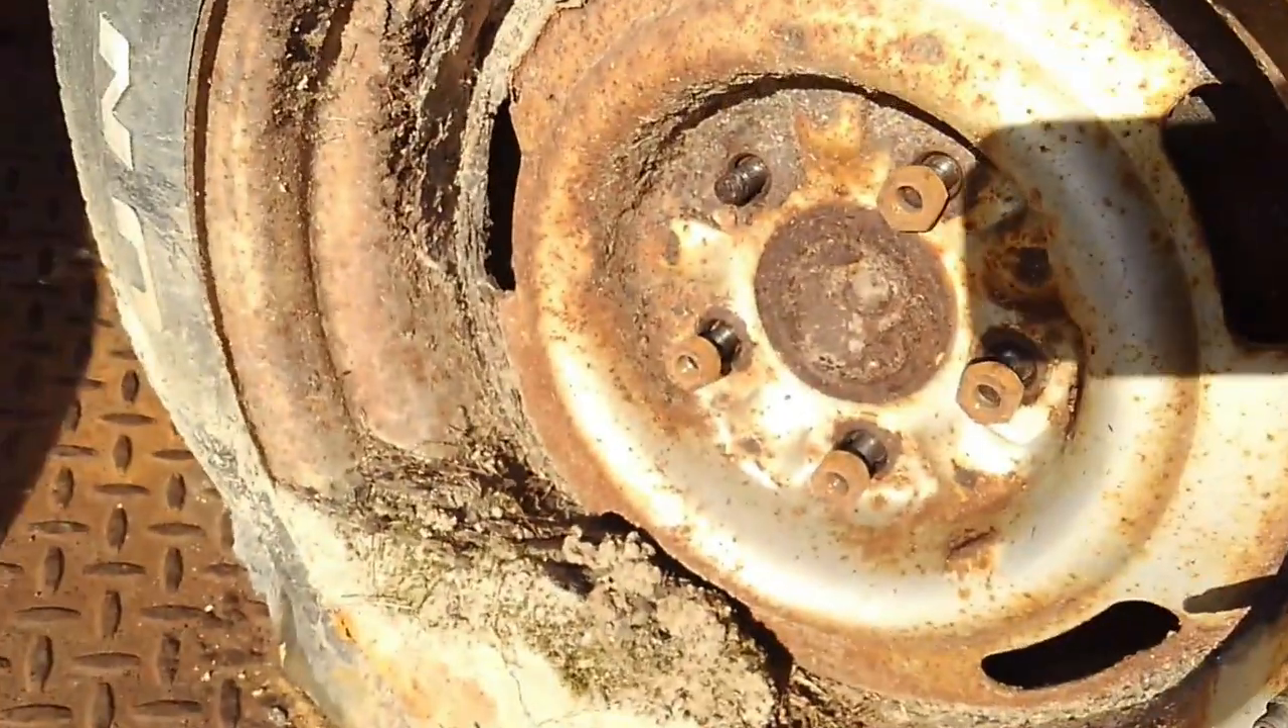I haven't got the wheel off yet but we're working on it.